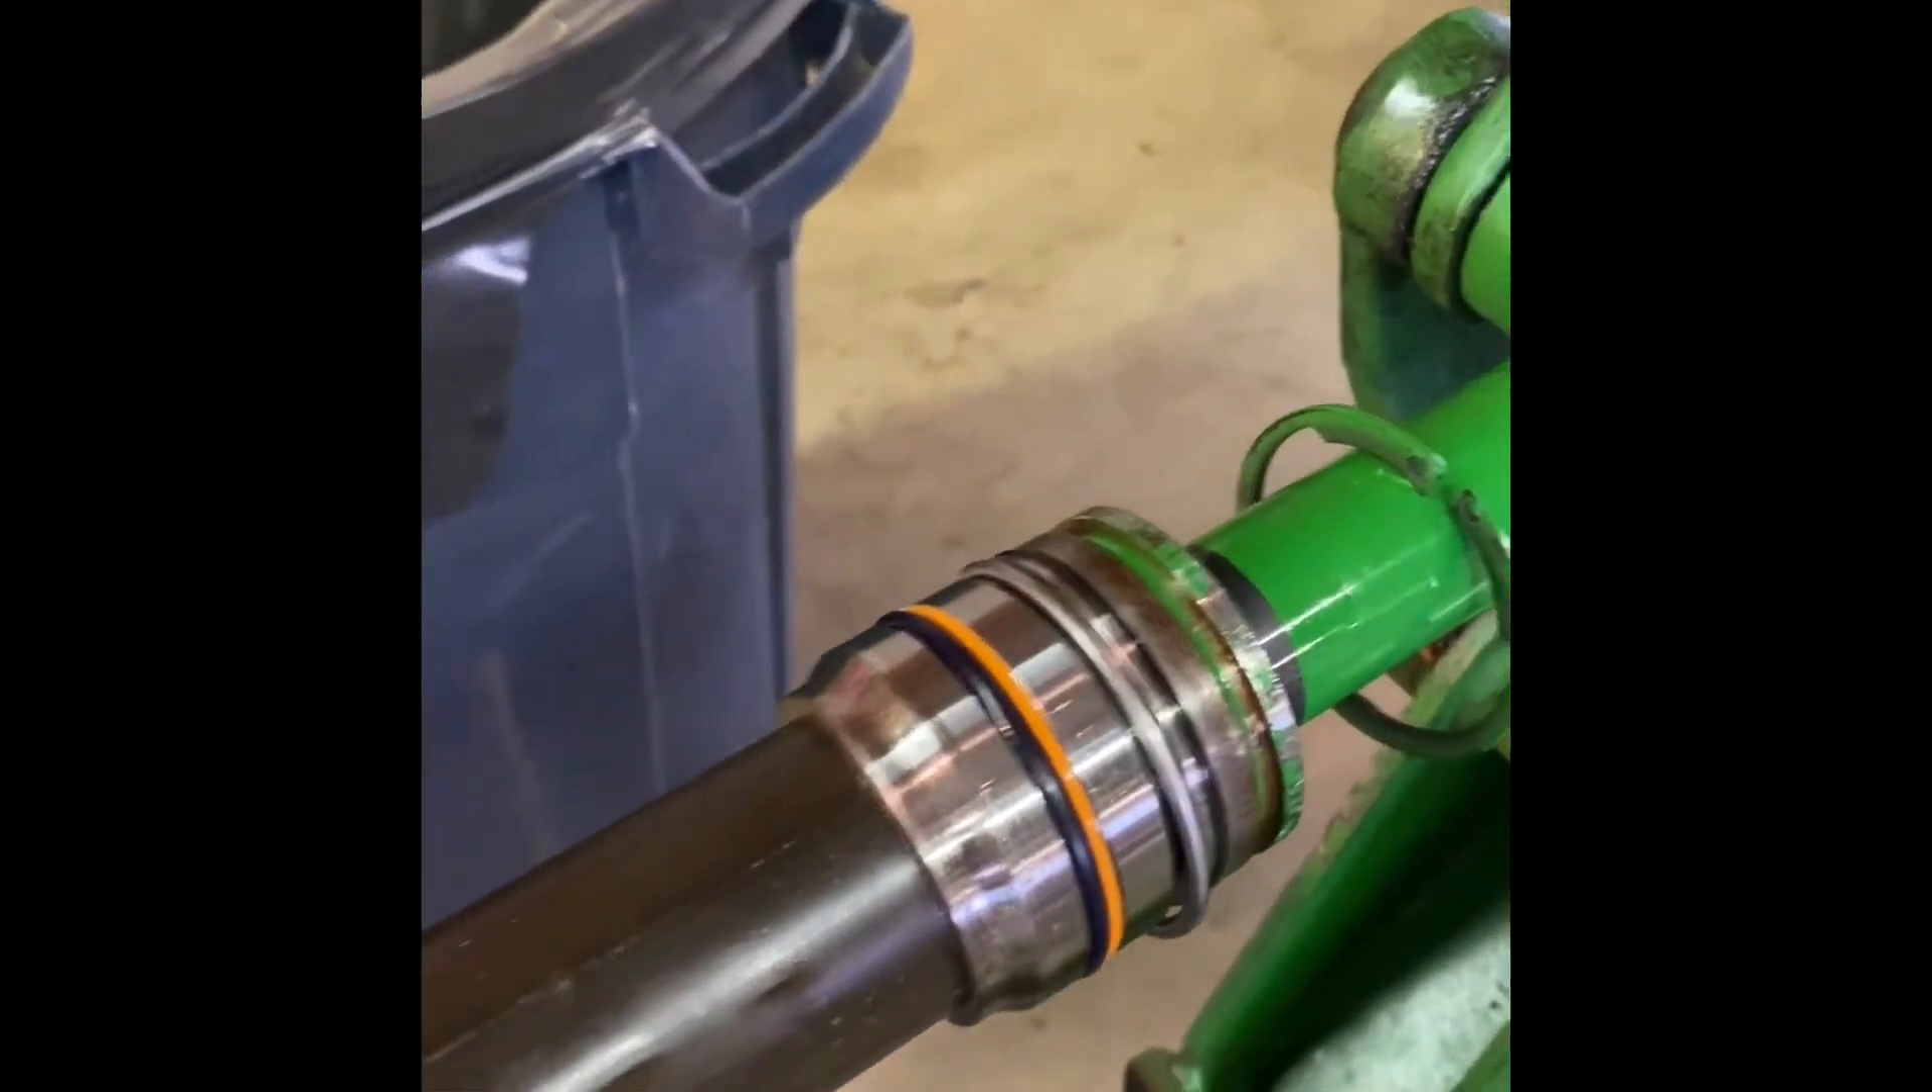Okay, we got the O-rings and other rings back on there. I got everything slid back on ready to assemble.